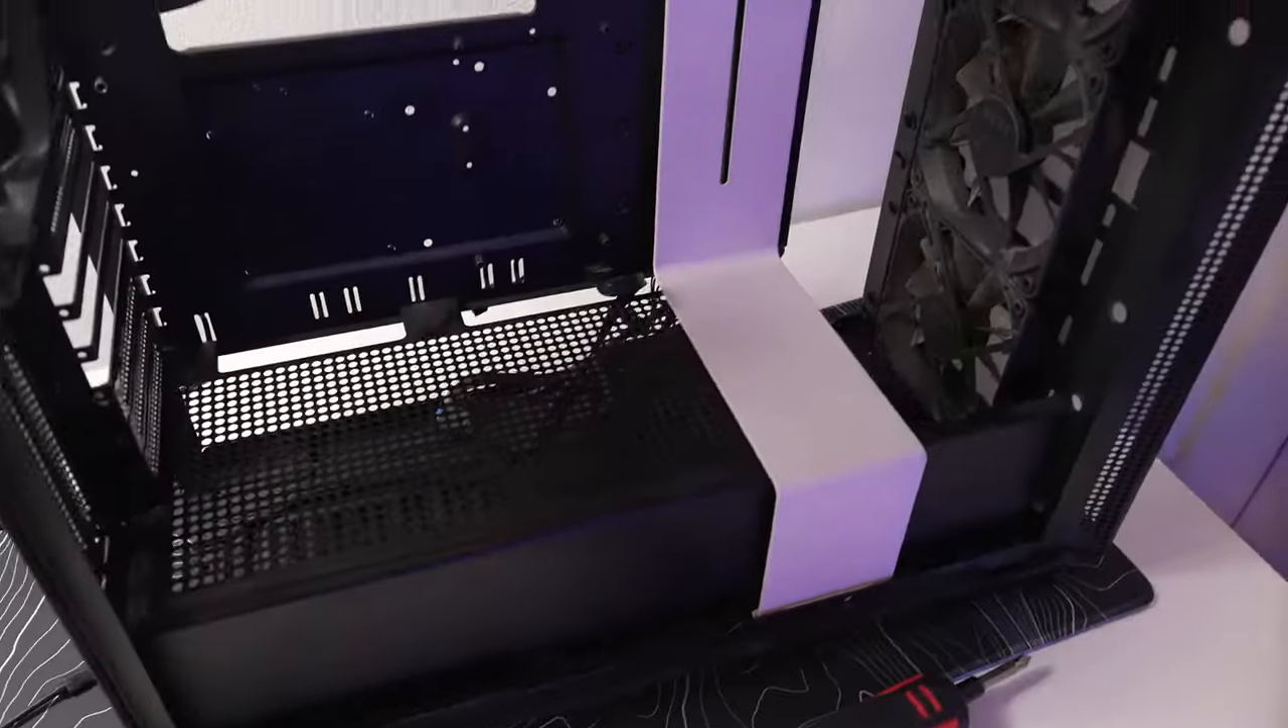And this is how the pc looks stripped down completely stripped.